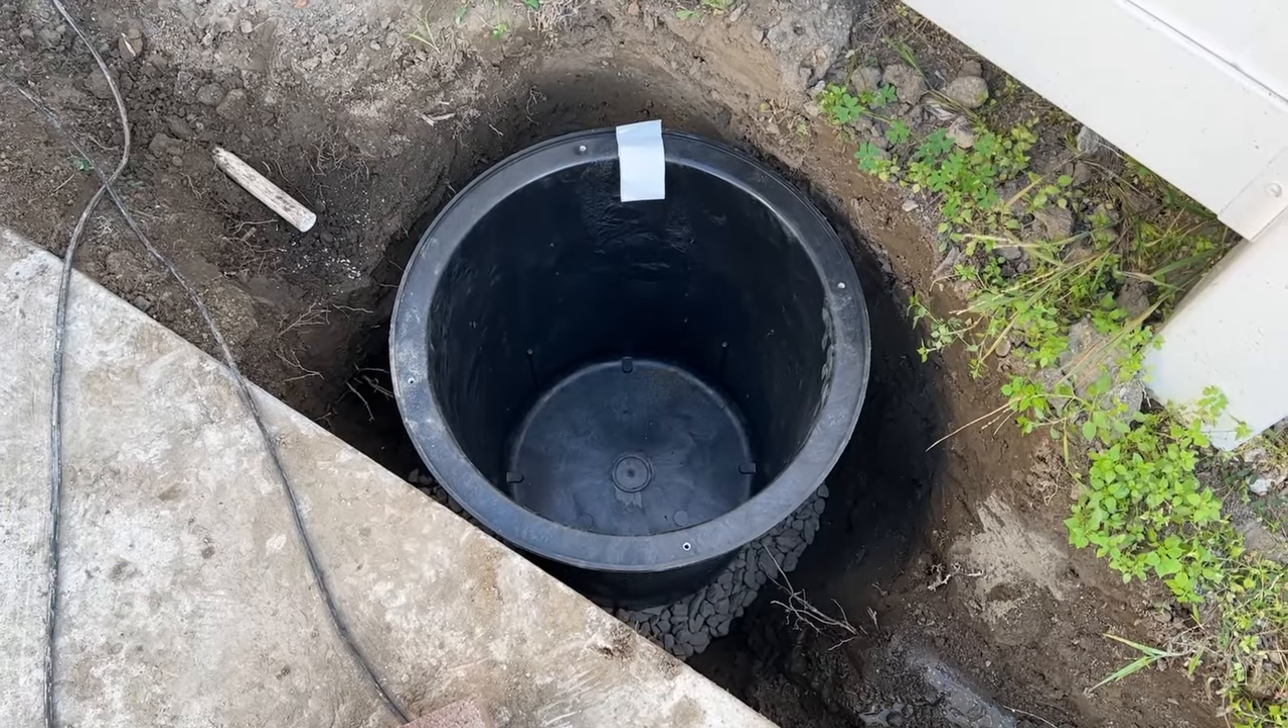The basin is now set in place and is ready for the next step.